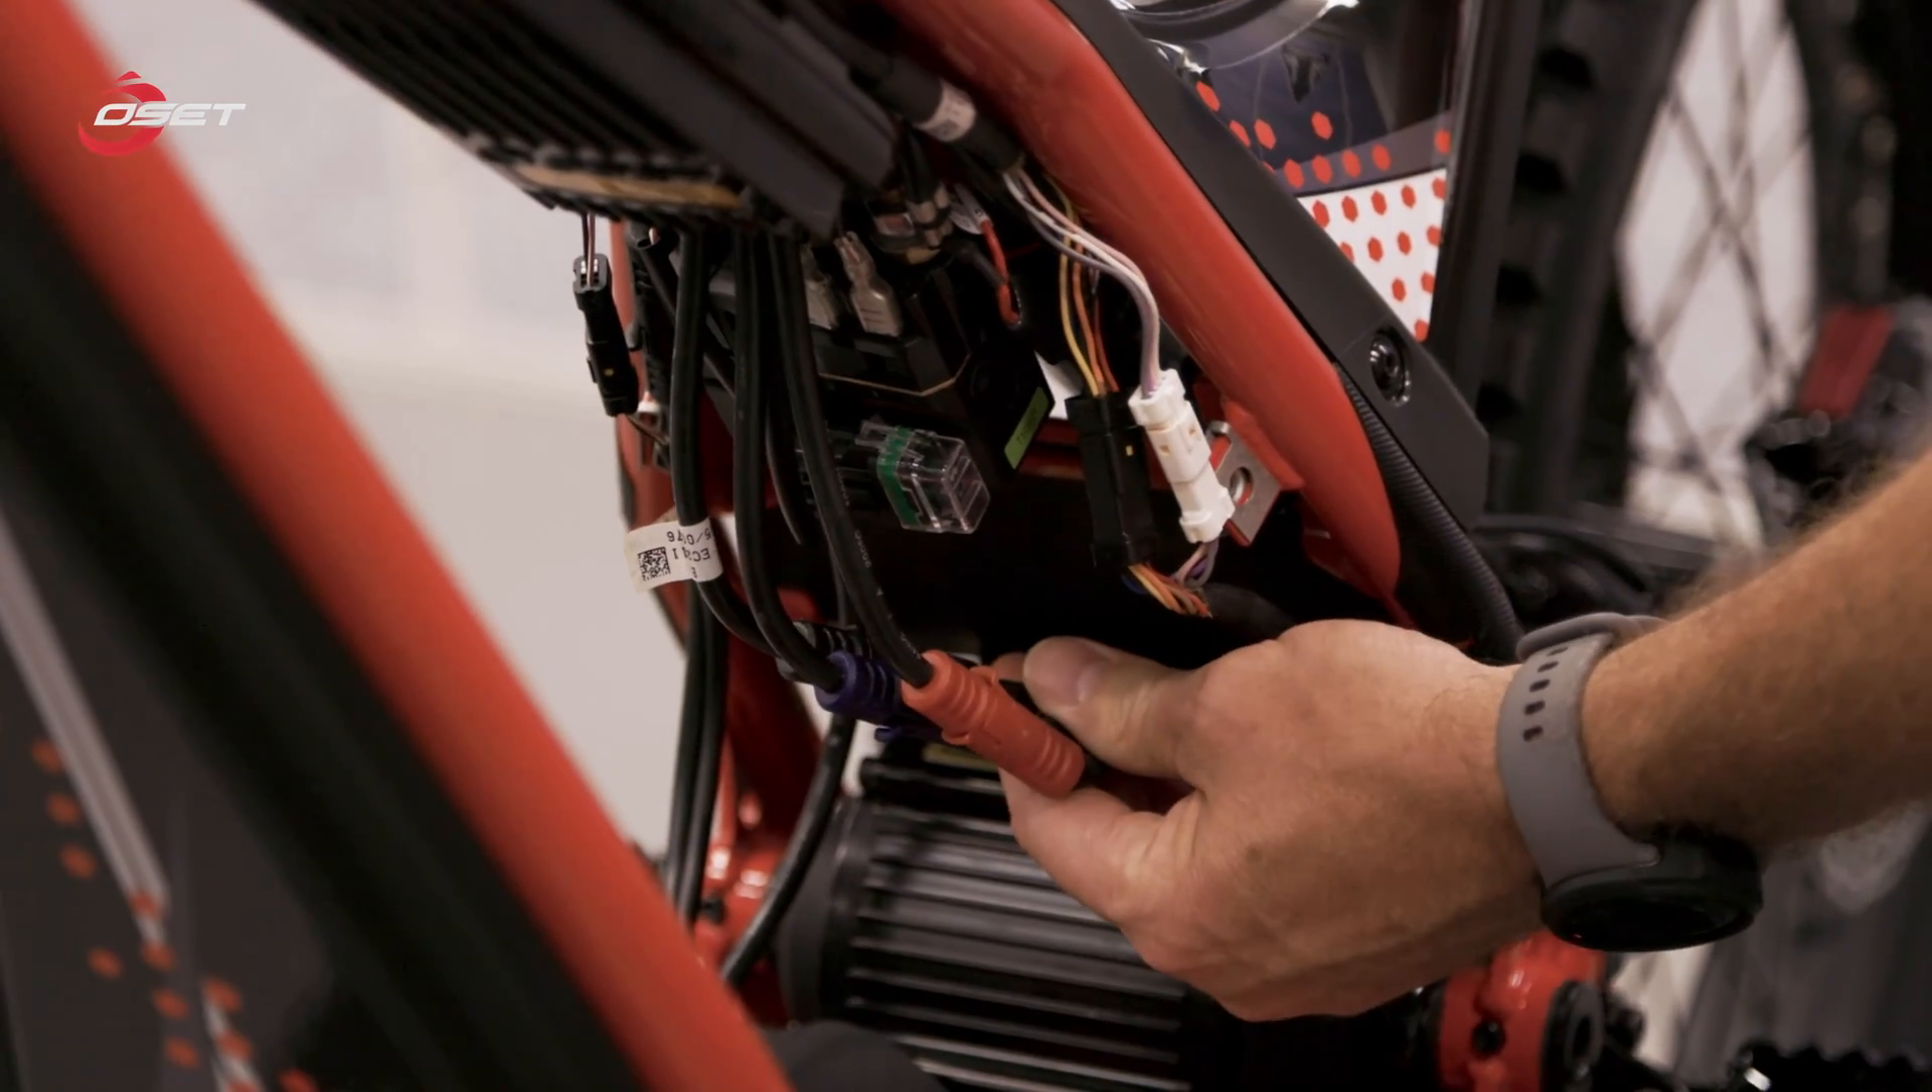Okay now I've exposed the electronics of the motor.